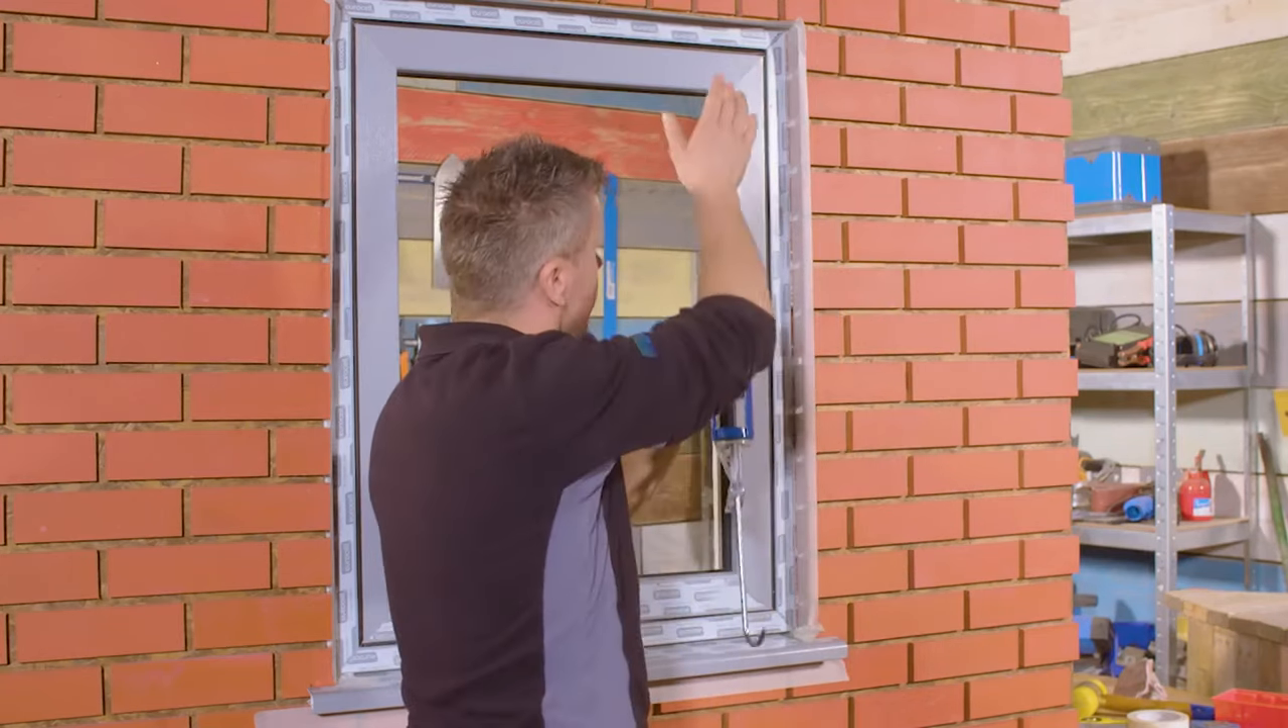Now I've left the protective seal on around the edges here at the moment.